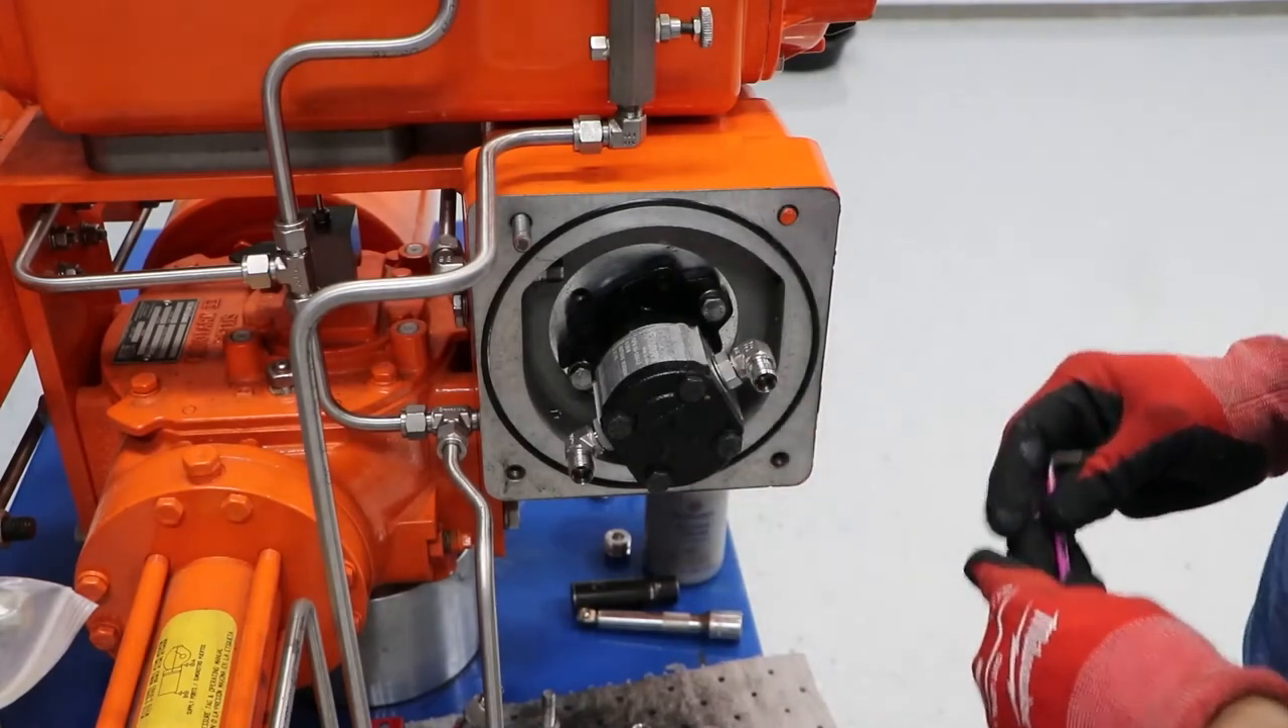Now our pump is in place.